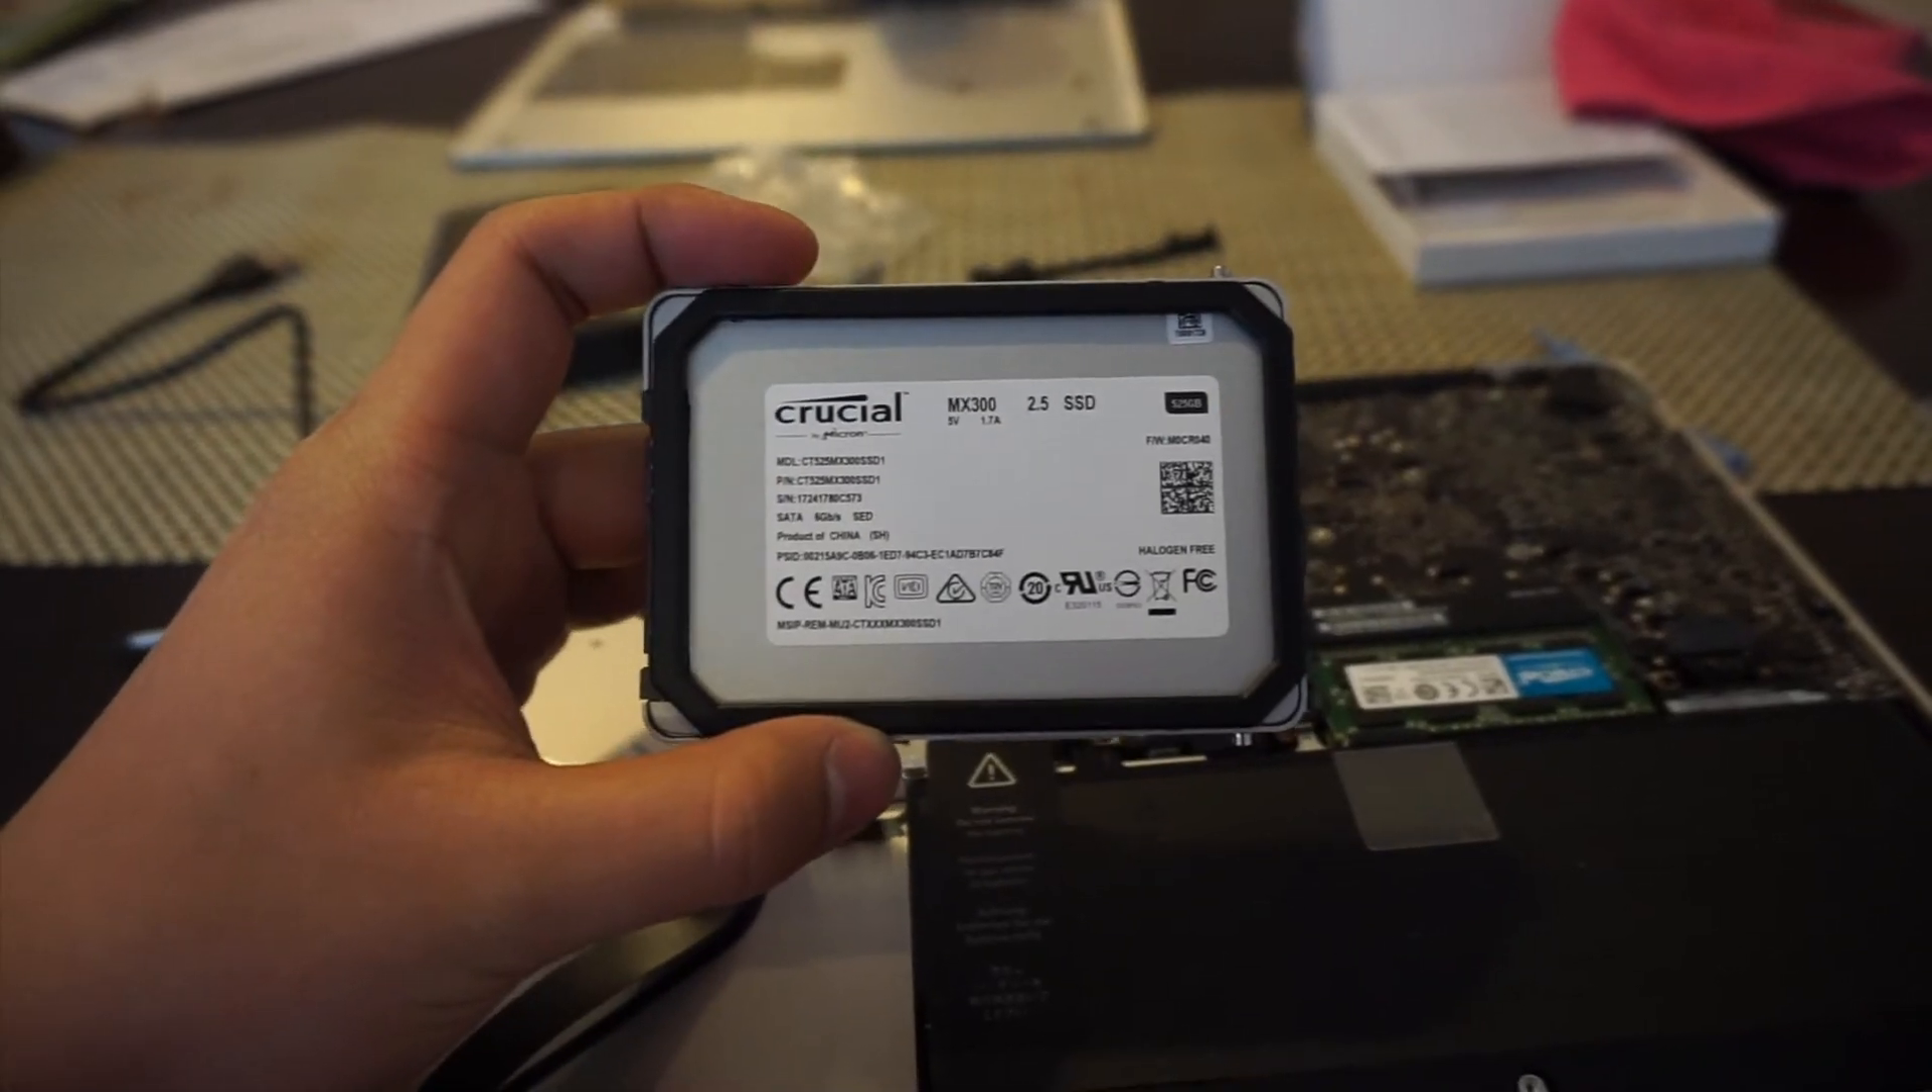Ok so we have just installed the adapter for the Crucial 7mm to 9 .5mm.